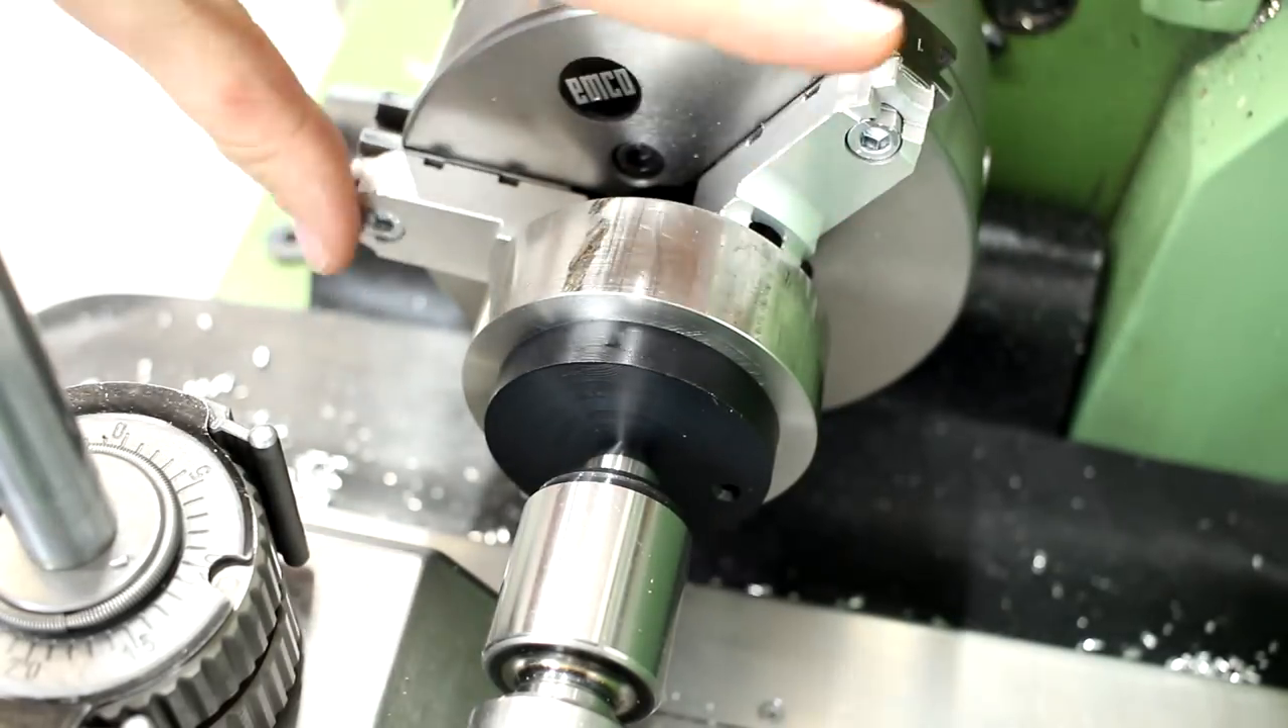That's the situation now with the plug and the live center in place.